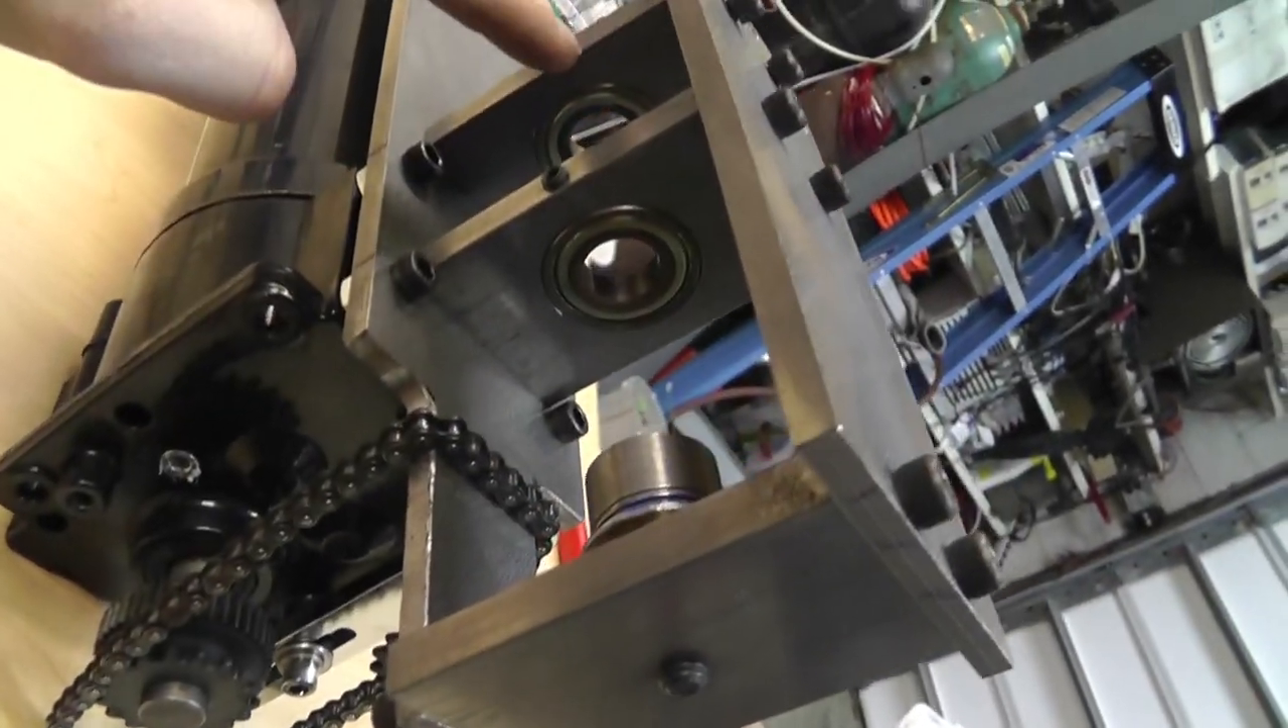Um i've got two bearings inside of here and i did just machine i machined all these blocks together um not including the stainless piece on the end here.